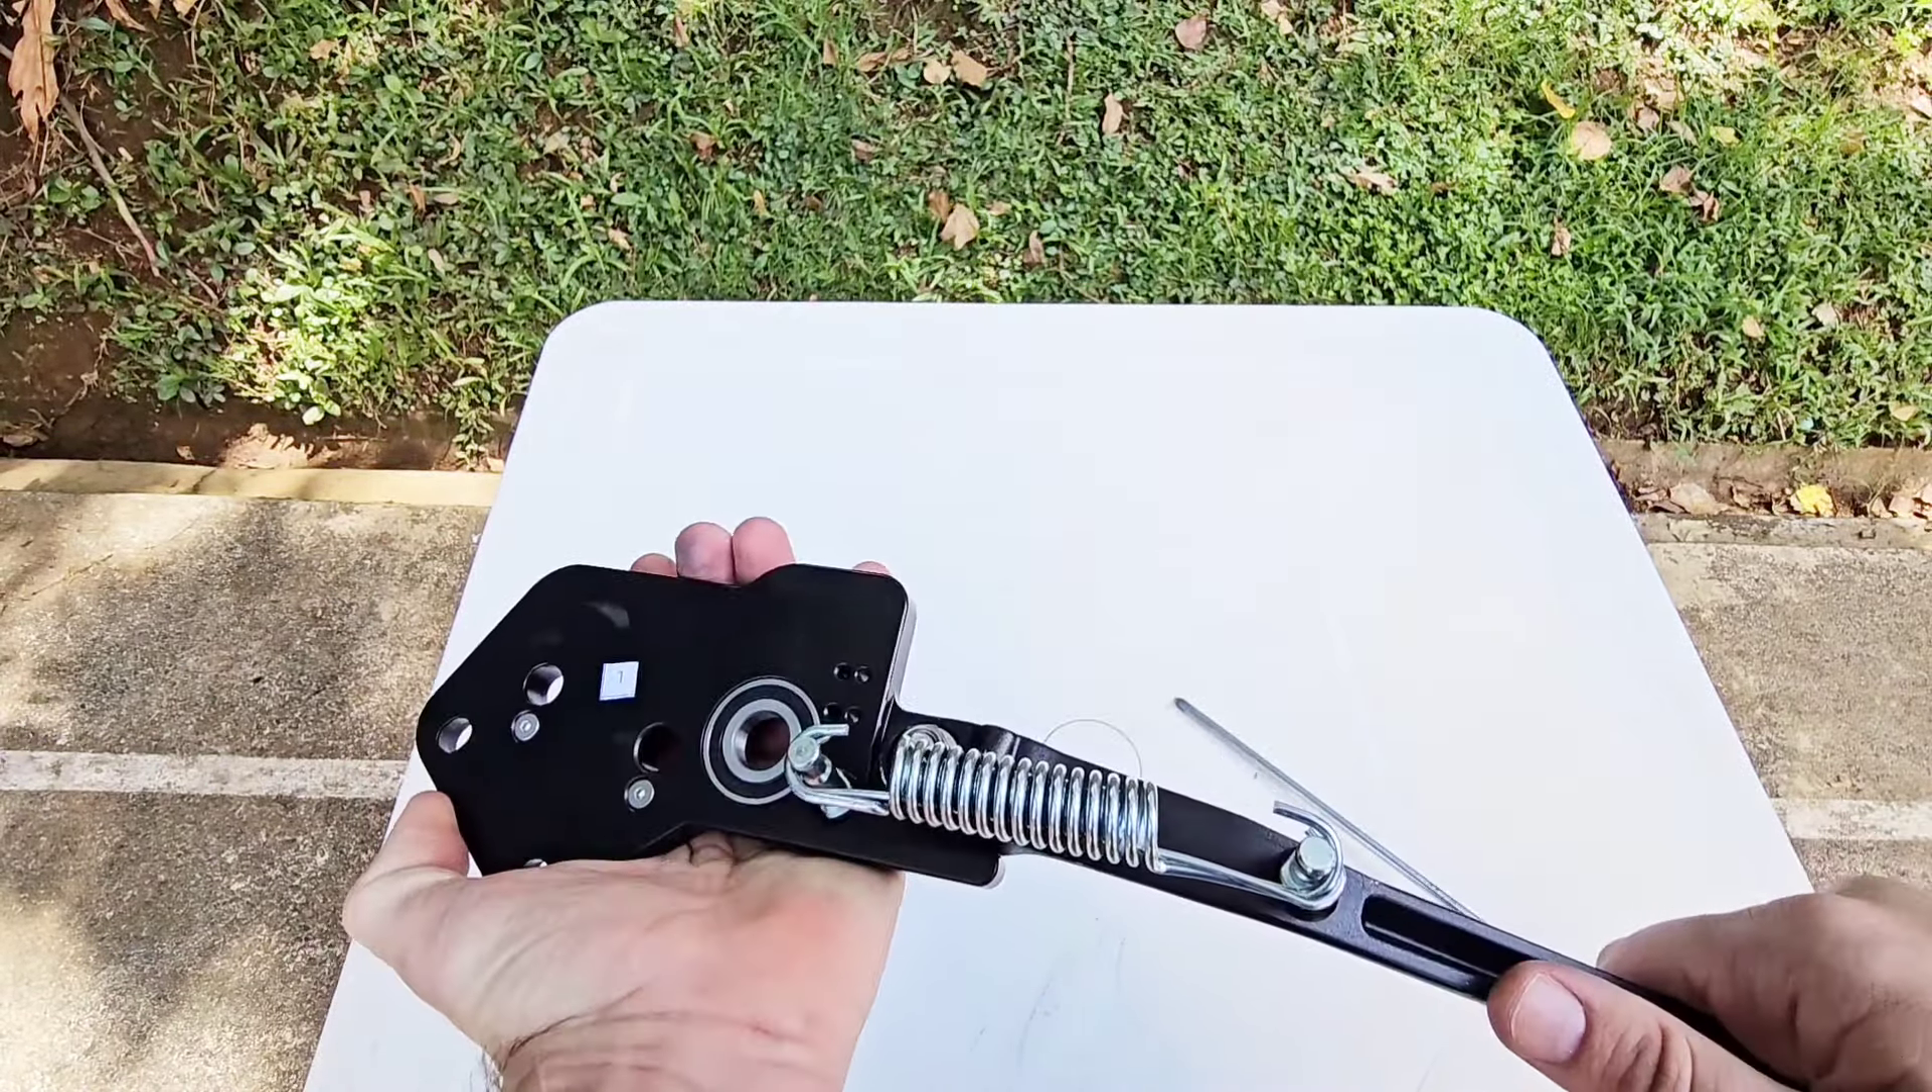We have the side stand spring all set.